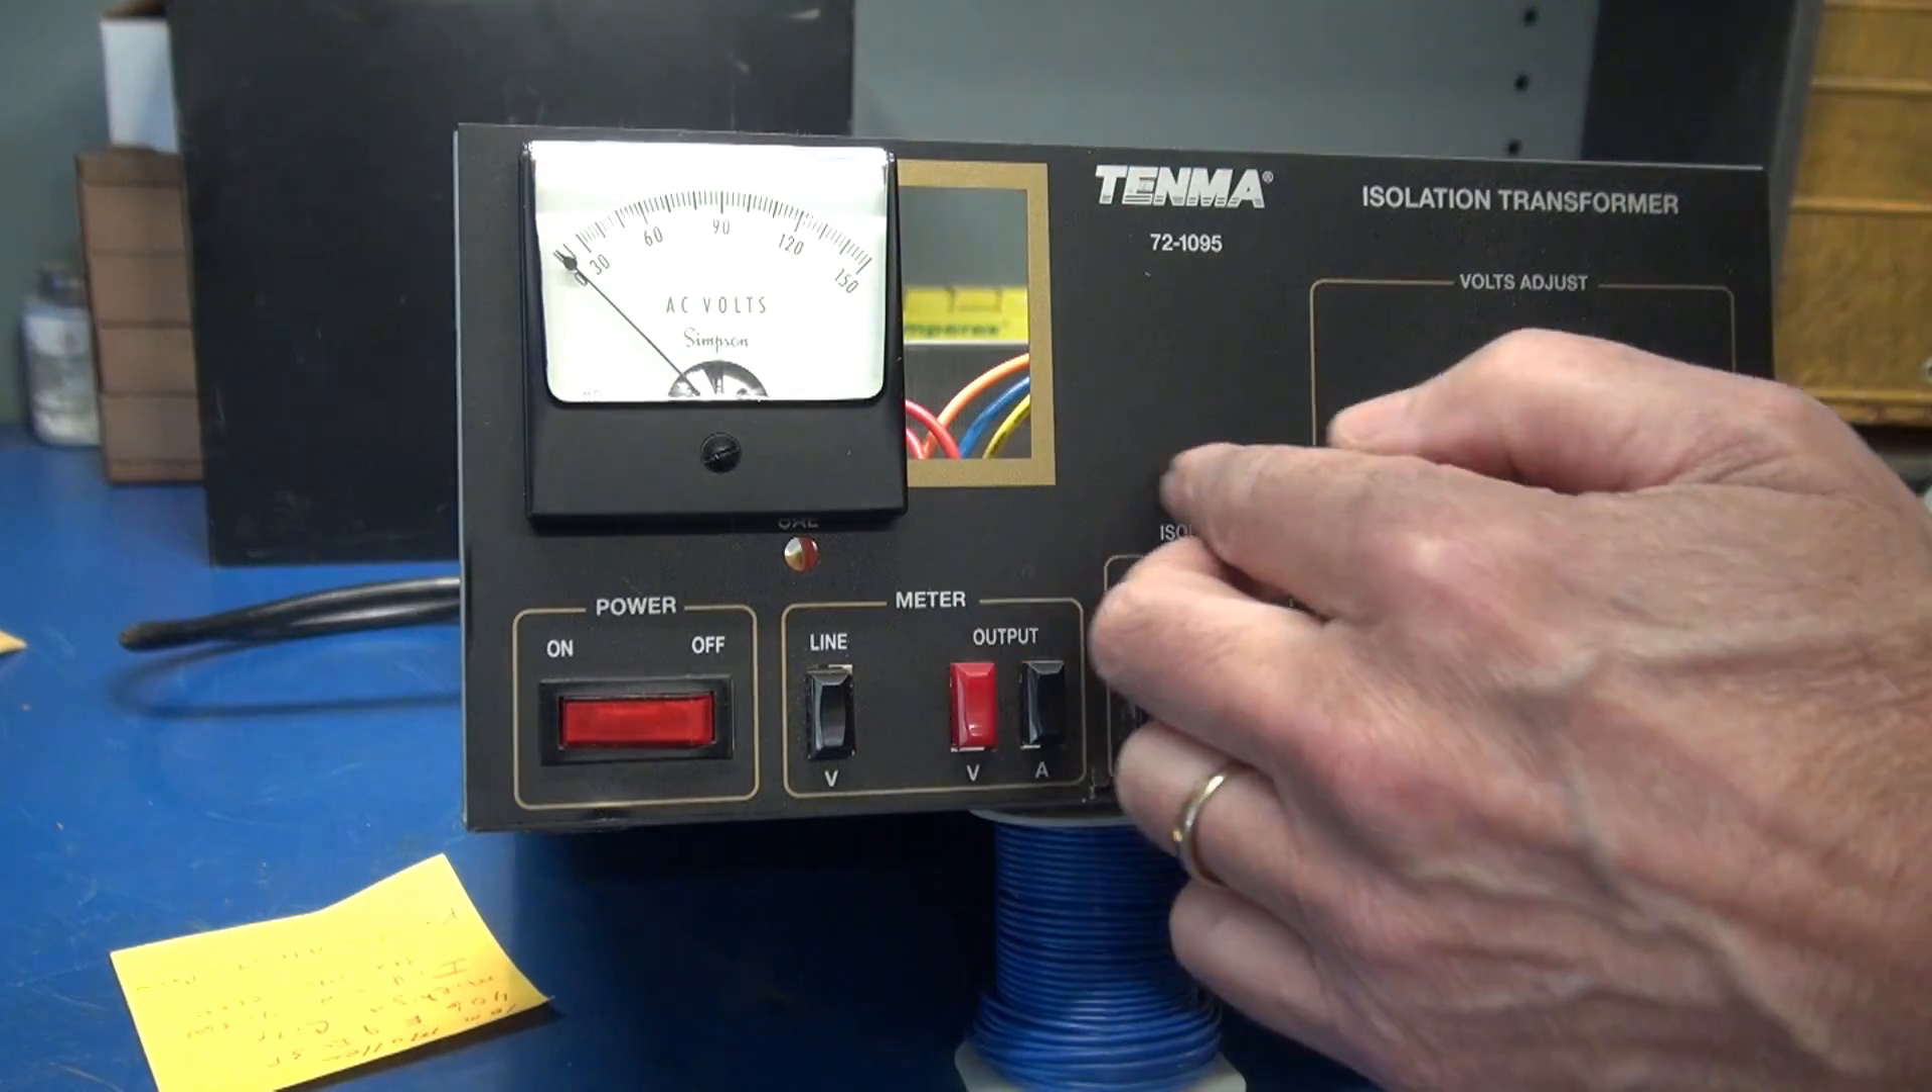And that meter drops right into place, square.